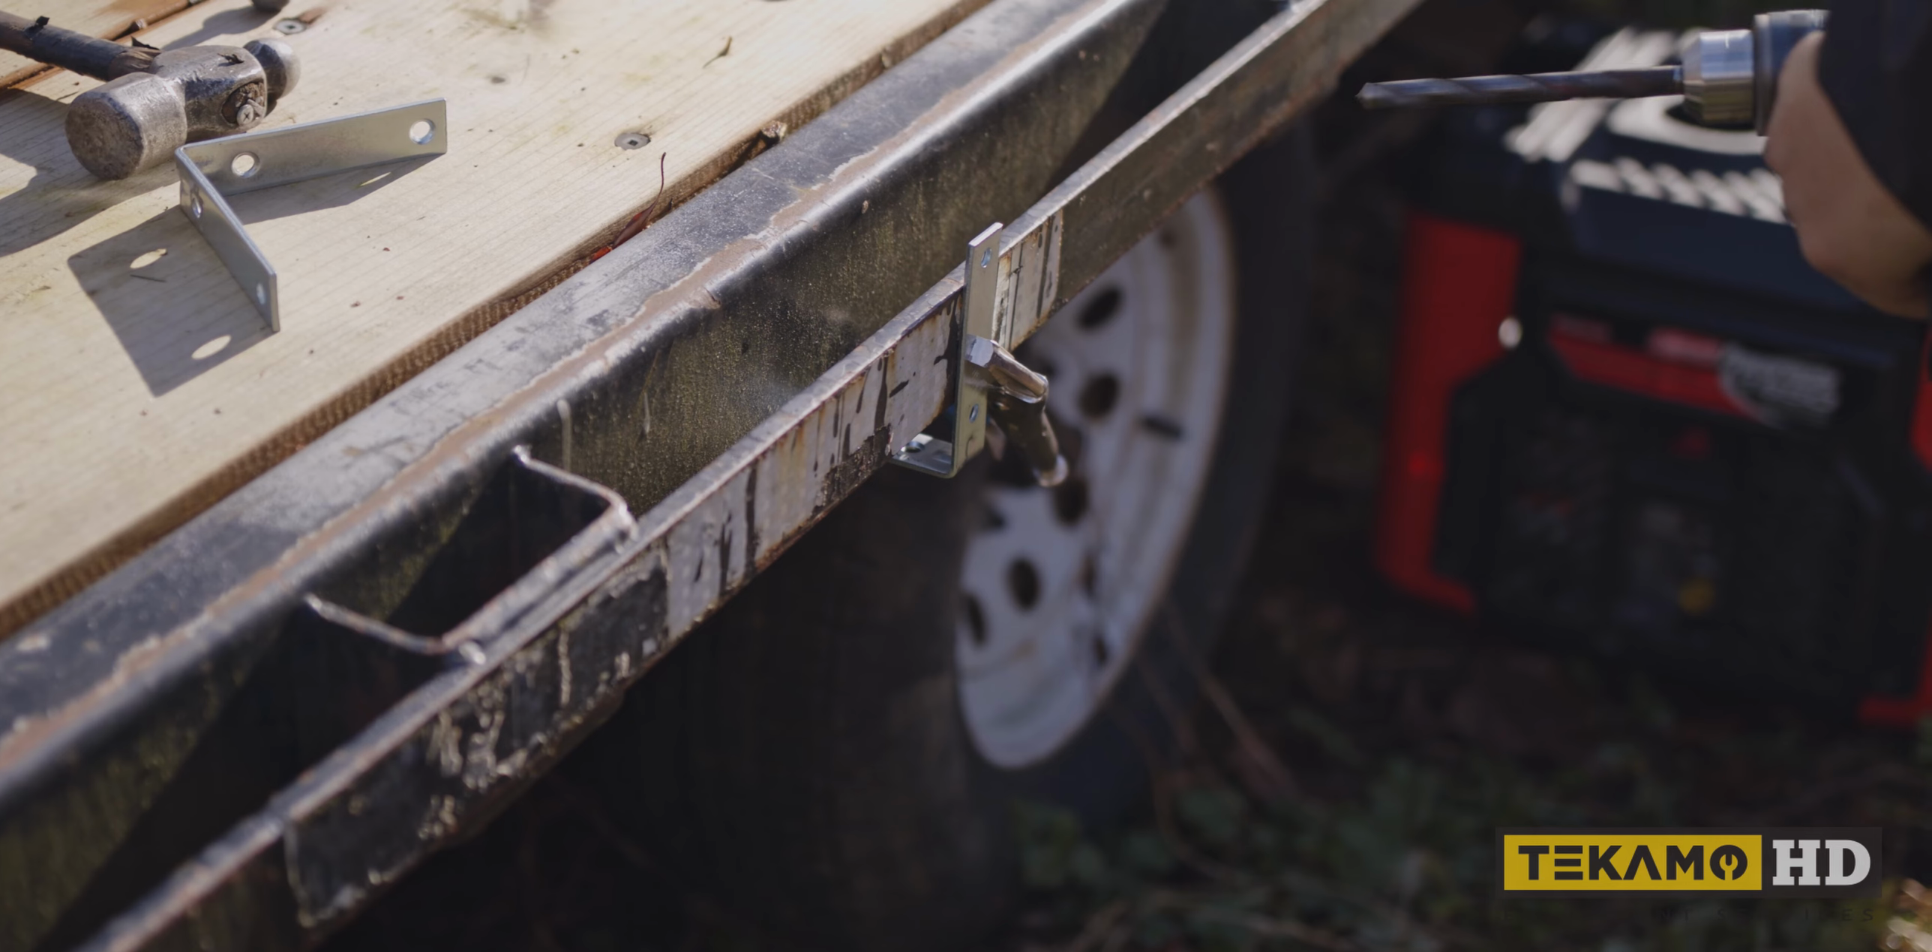You'll see here the bracket is clamped to the side of this trailer.